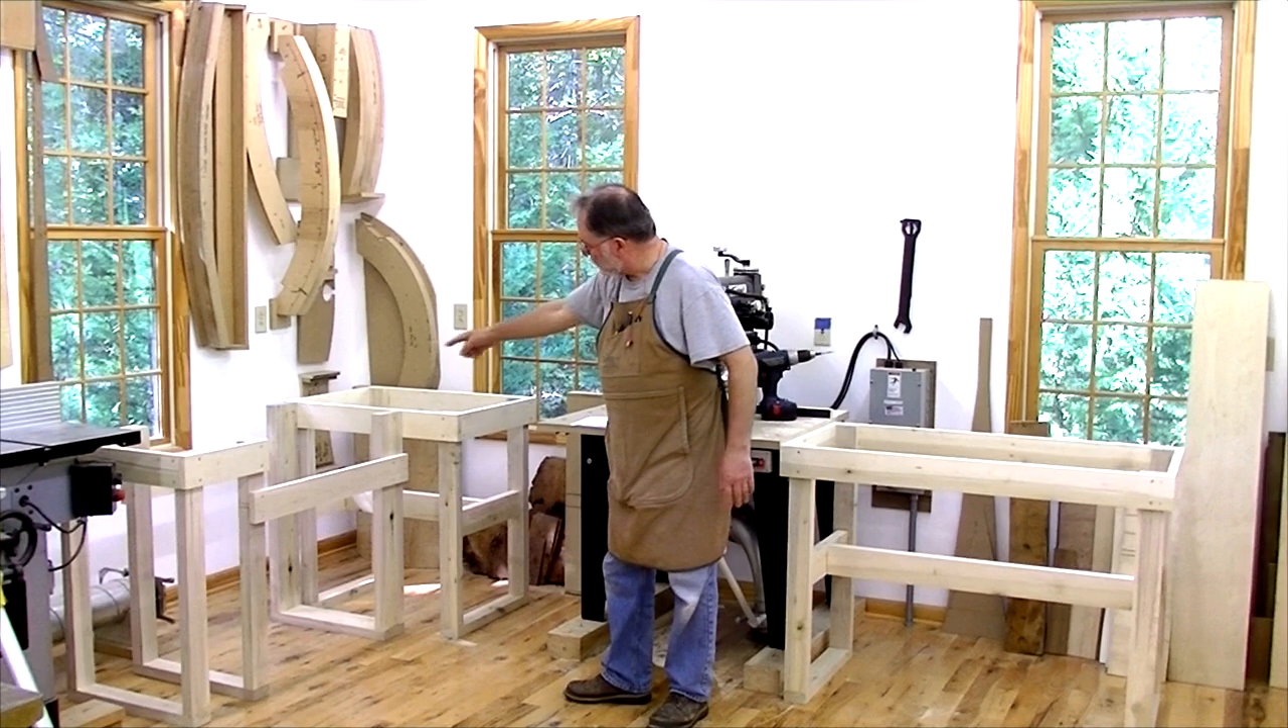All the framework is done you can see that's where the compound miter saw will go.